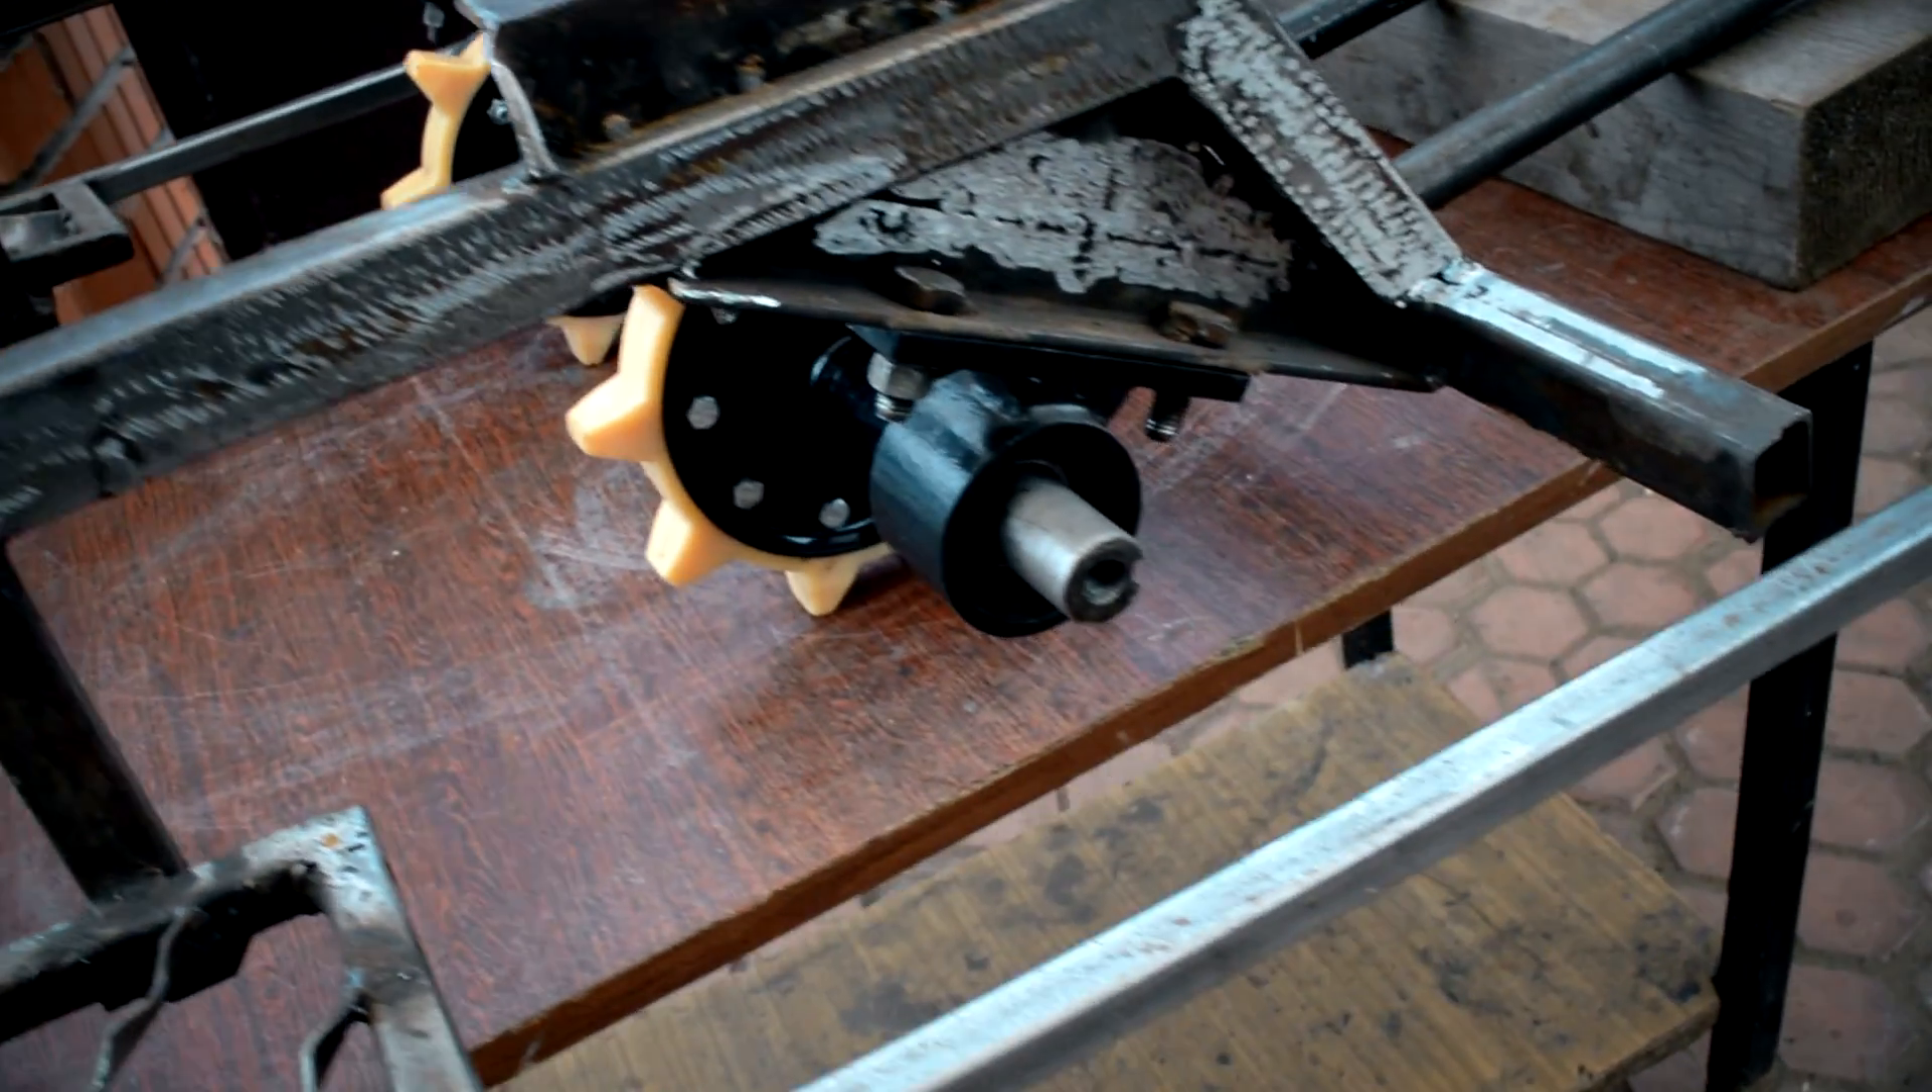На раму уже установлен приводной вал гусеницы.